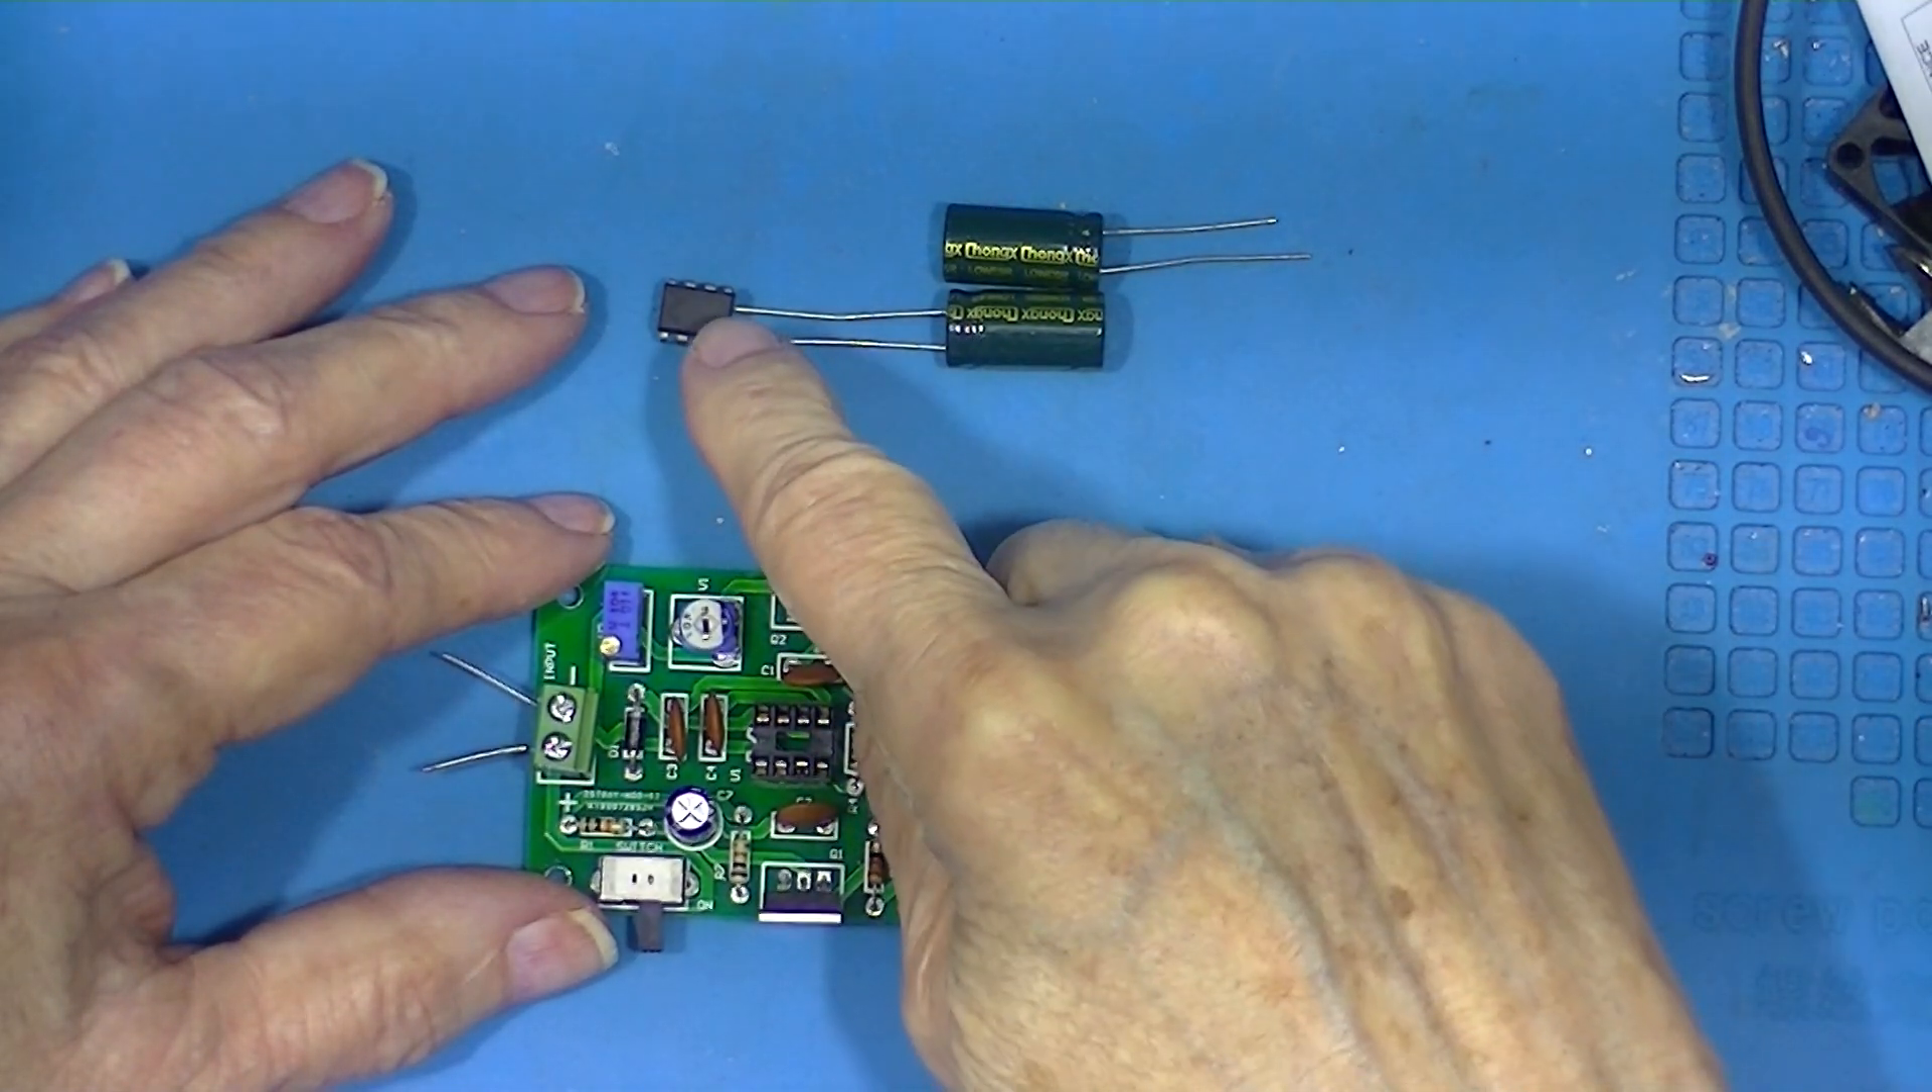And I have not yet plugged in the LM358.